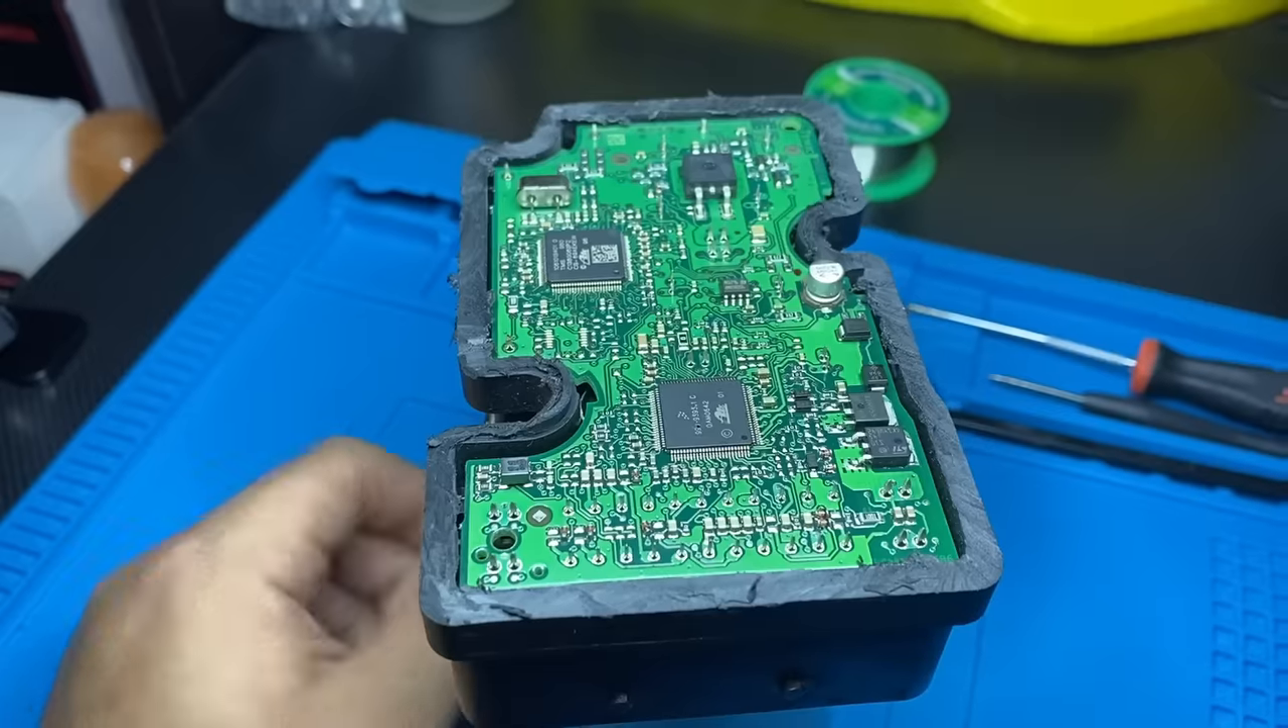I managed to get this ABS module opened up. I did, however, have to use a rotary tool to cut around the edge.